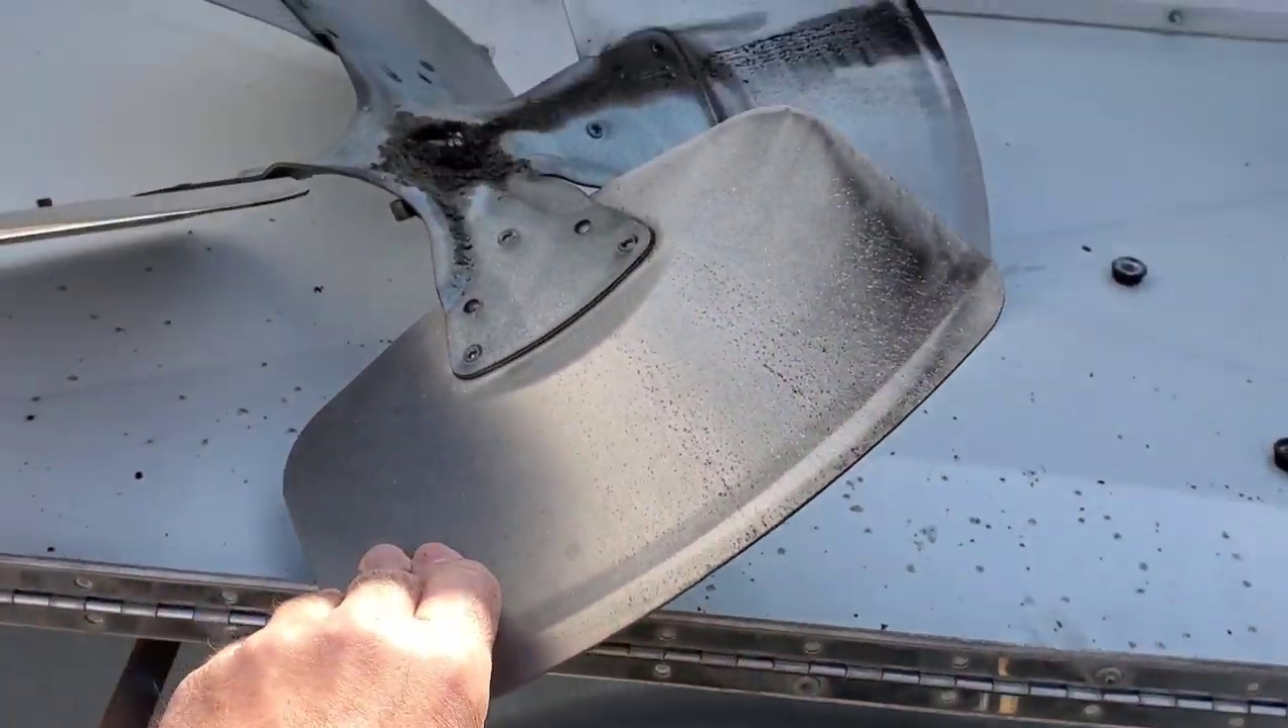Here's the fan blade. Okay, it came off quite easily, actually.